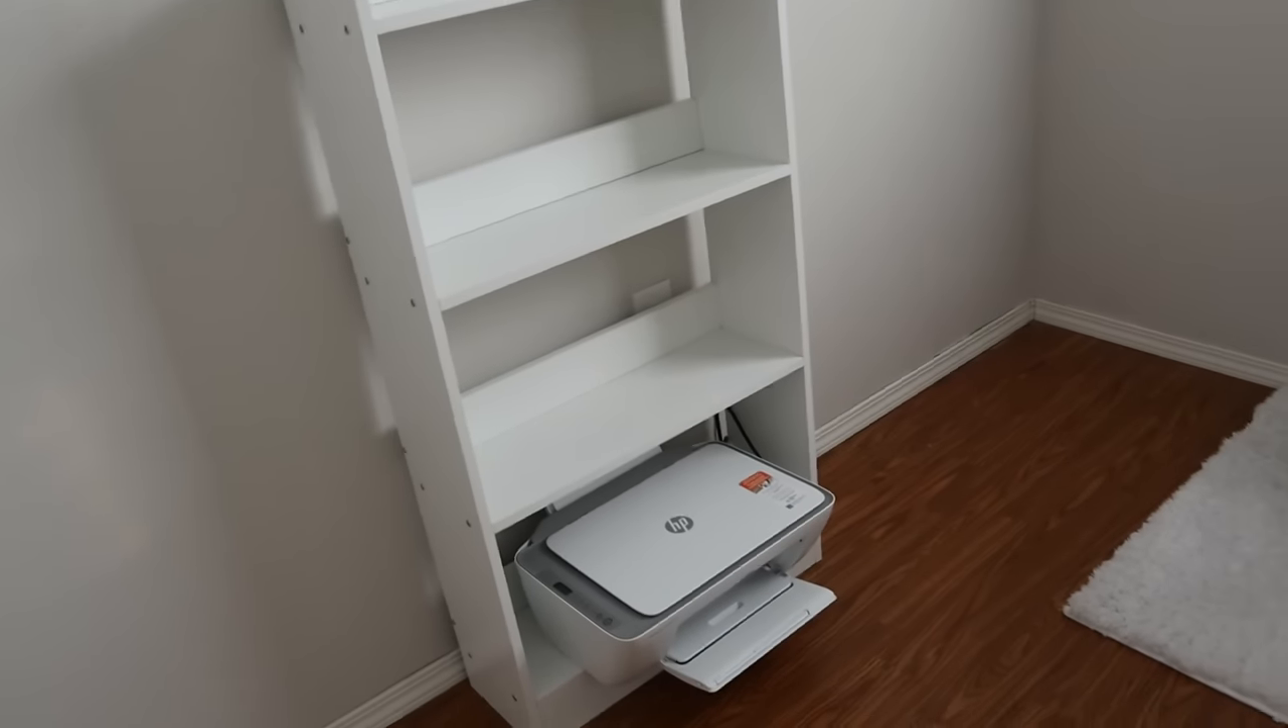No matter what shelf I use the printer always sticks out a little bit.